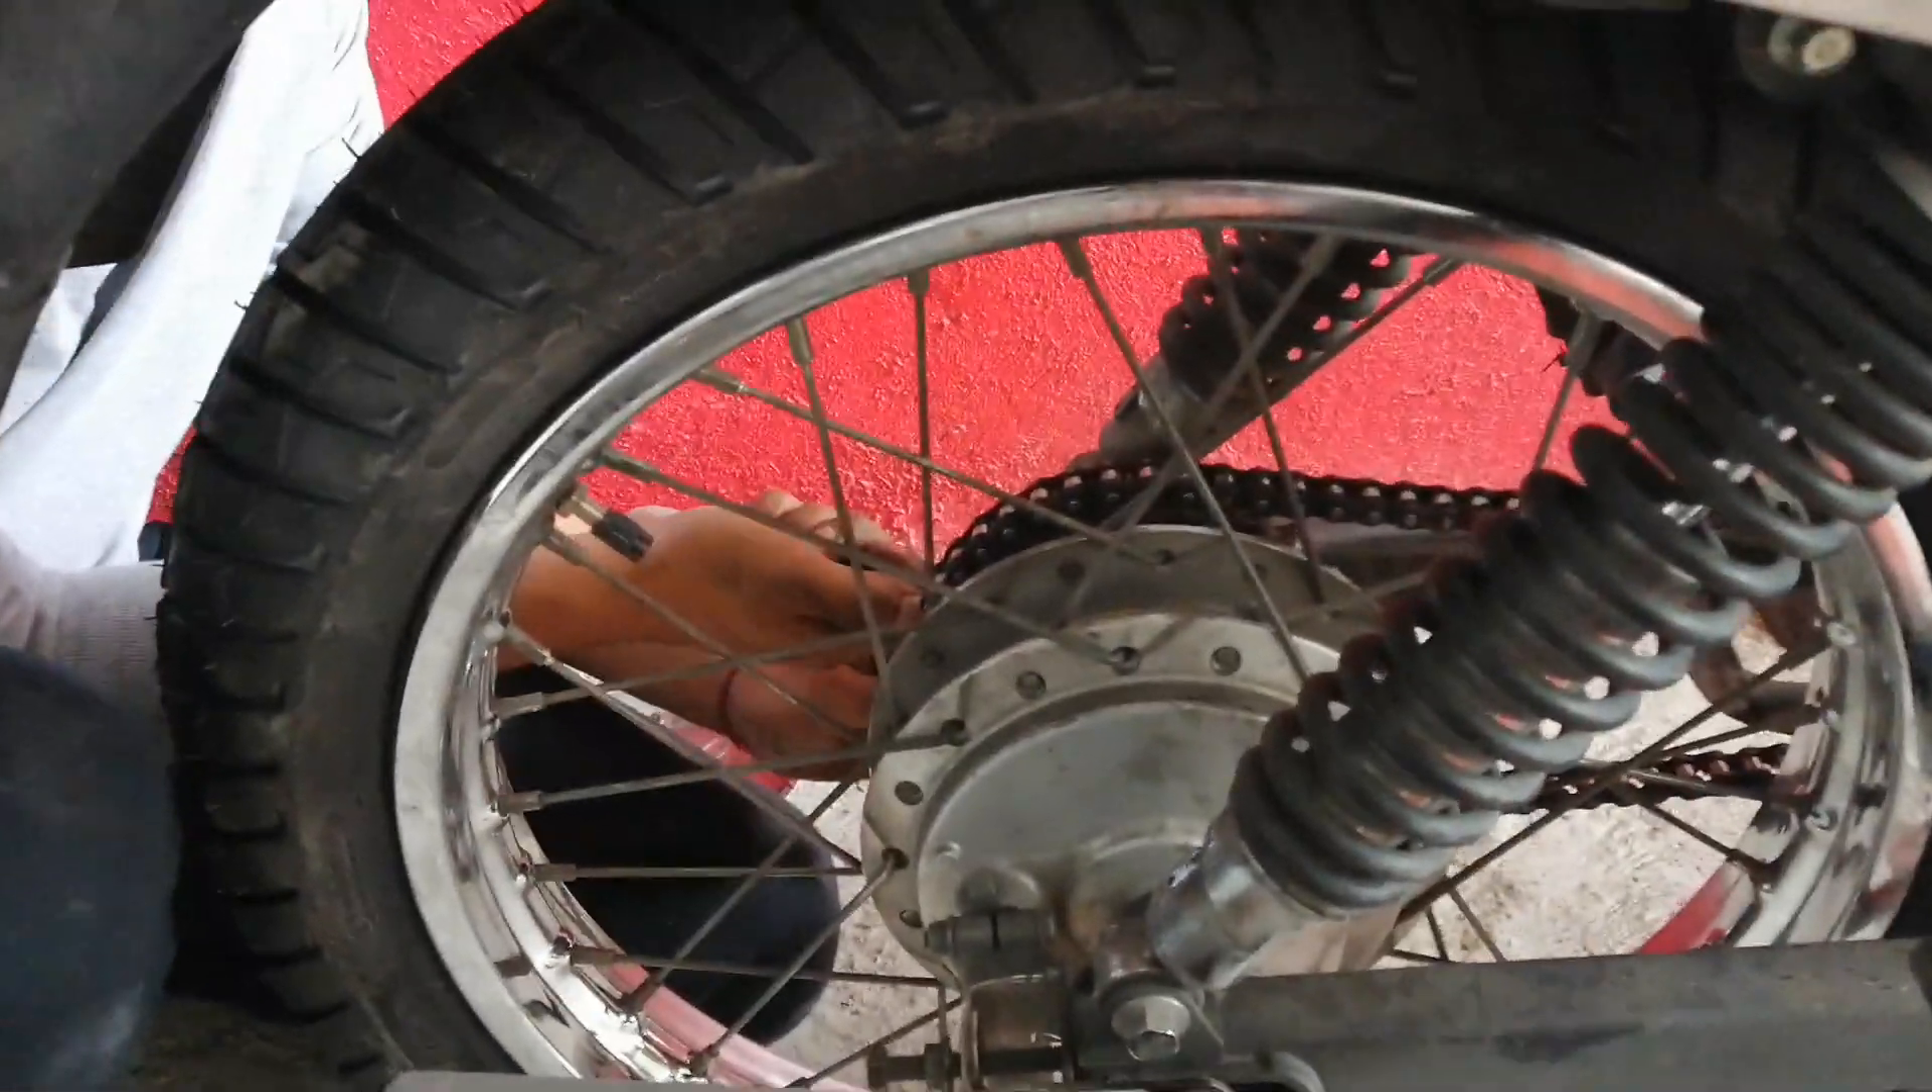Ya quedó instalada la llanta Super mamalona.